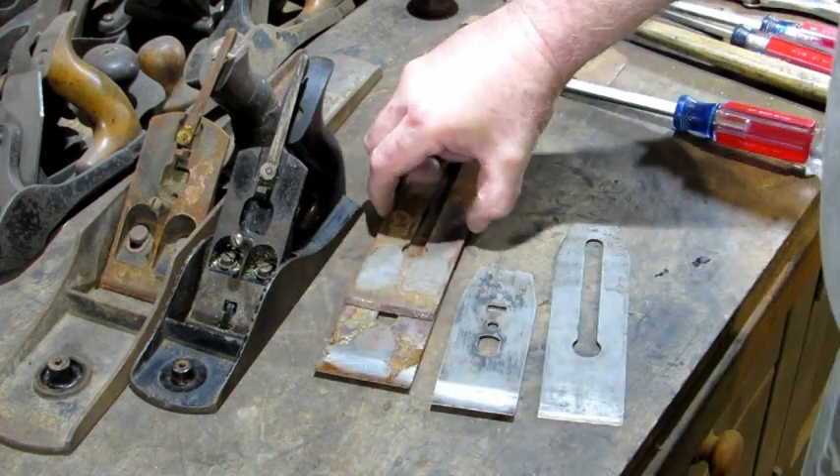With the iron screws removed you can separate the iron from the iron cap and that part is done.